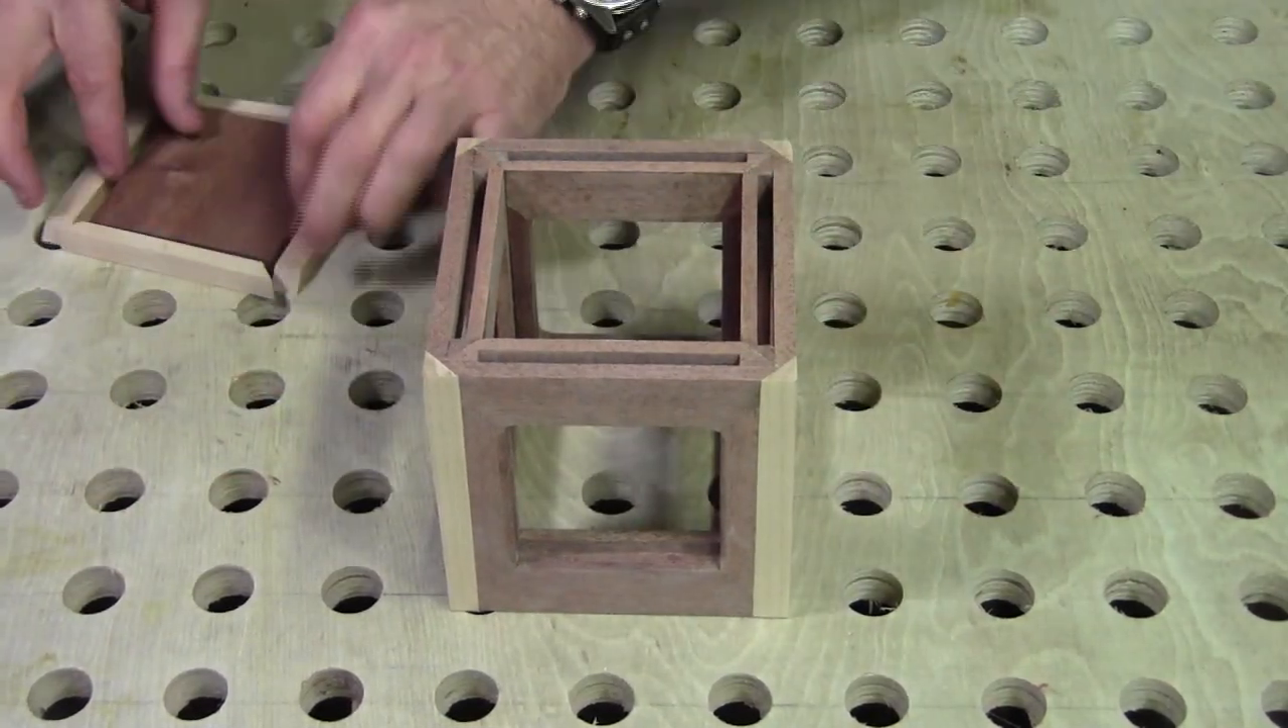And the box is all glued up and the corners are all done.